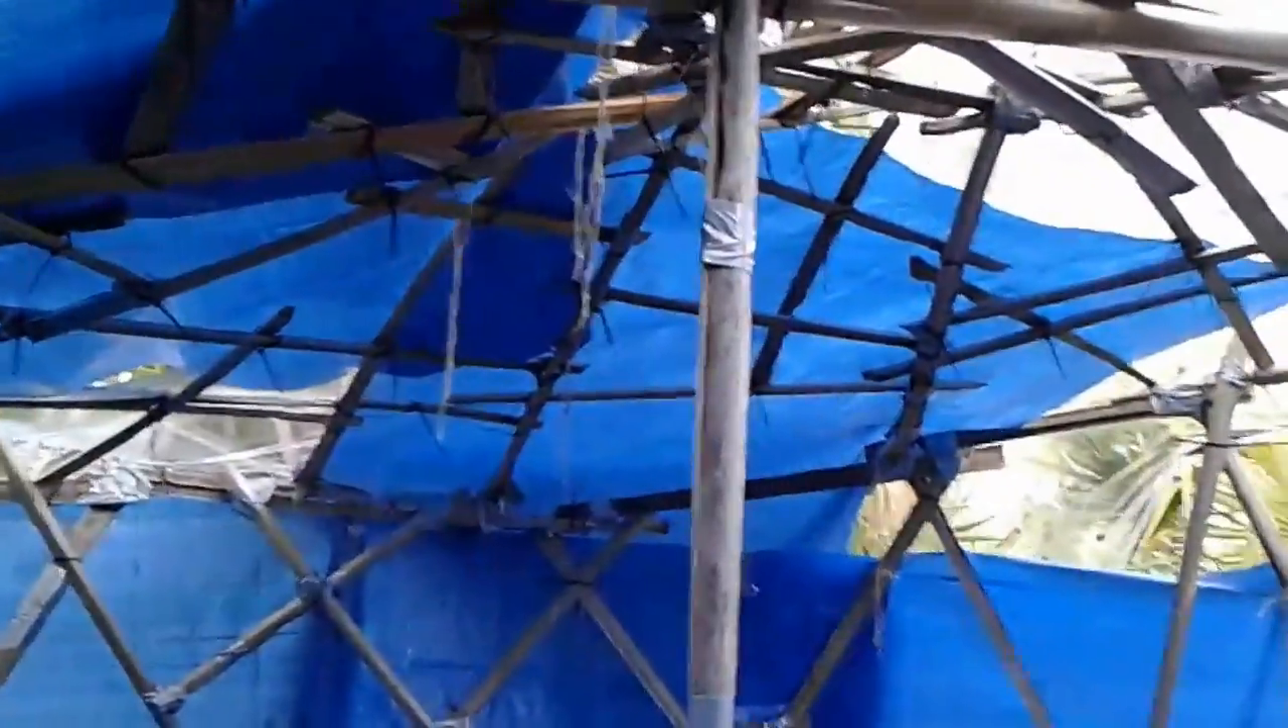Um, roofing still needs to be totally secured. Right now it's not and there's still holes. But most of it's up.